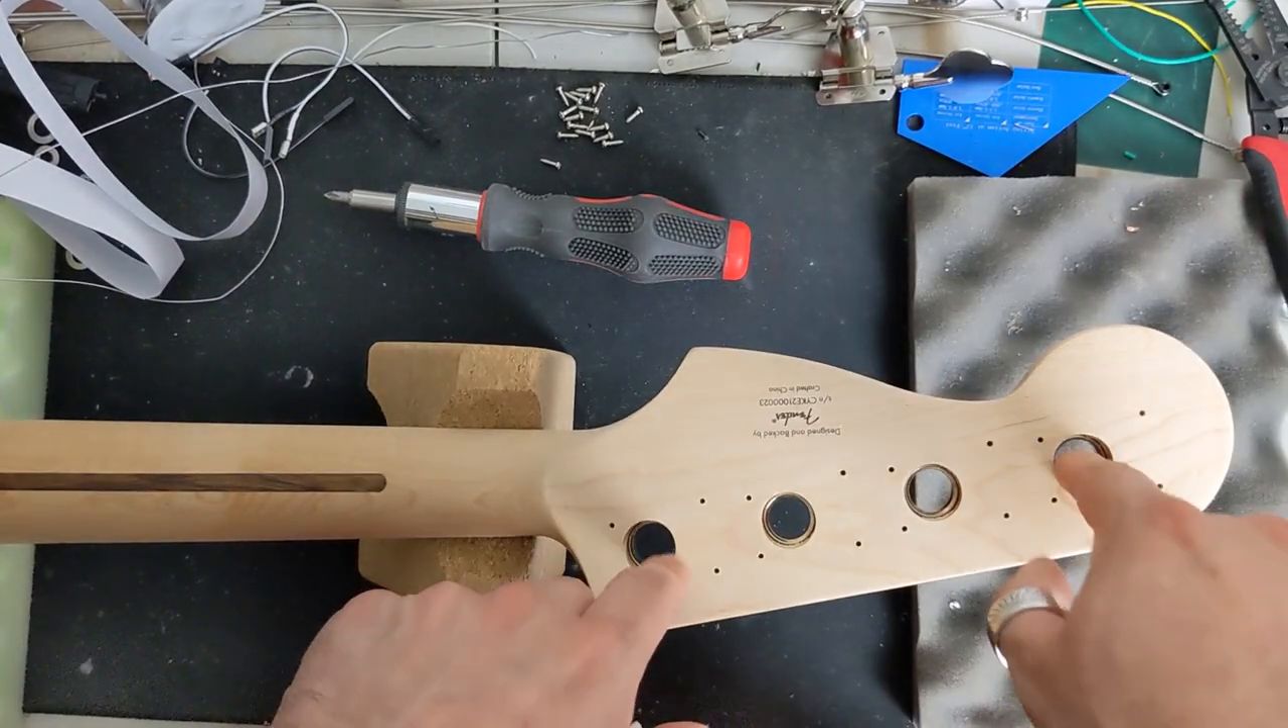Okay, our tuners are removed but we still have to remove the stock bushings that are in here.